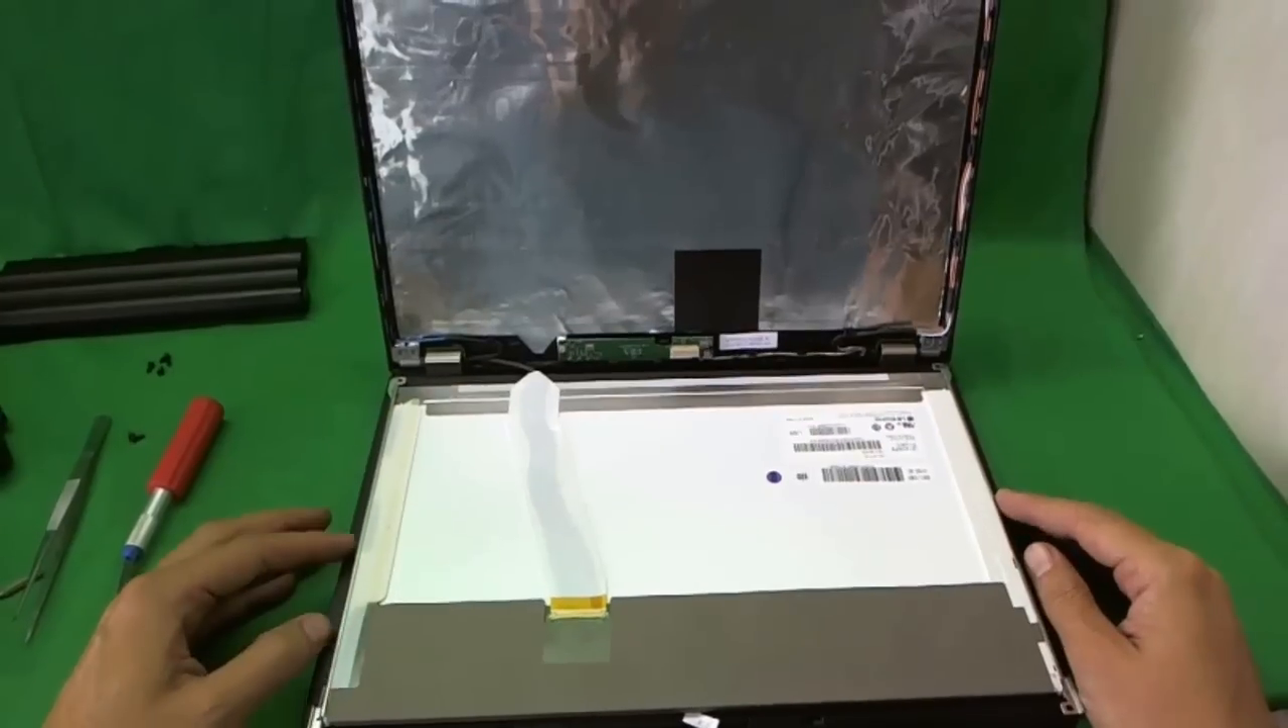The screen is out. The last thing we have to do is remove the connector.